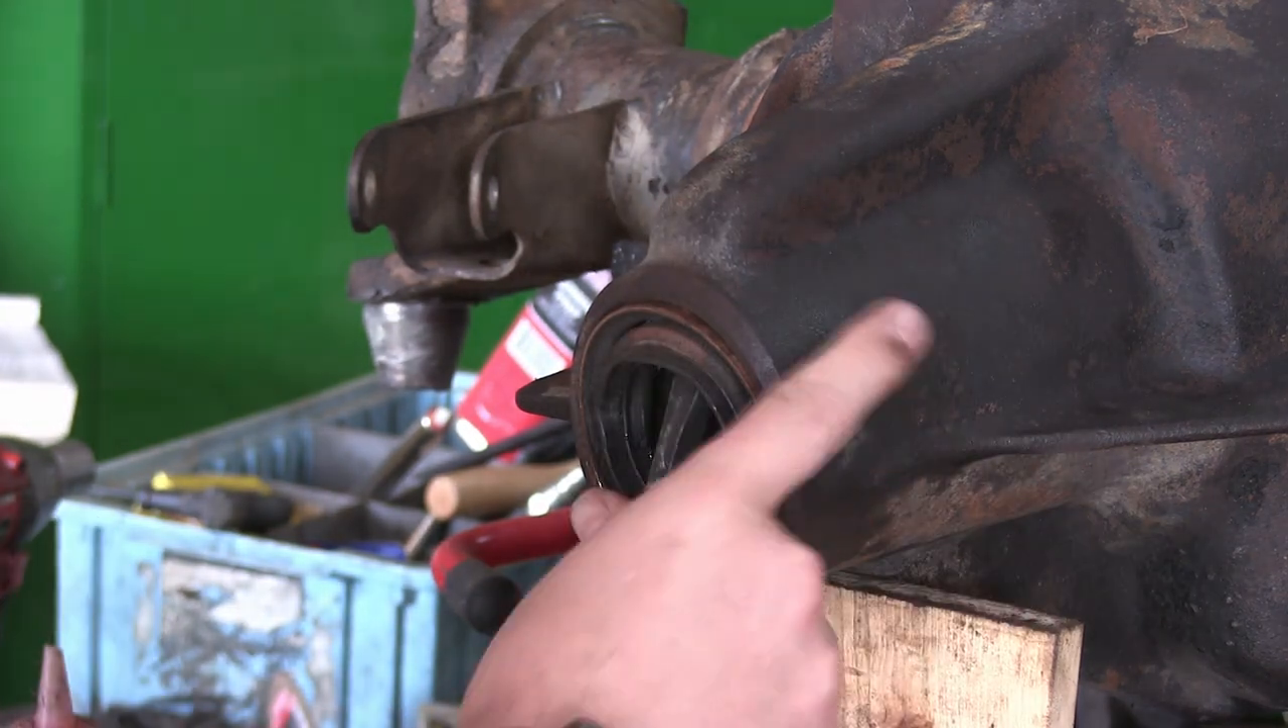We've got the carrier and the pinion out. We just need to get out this old seal so we can get out these bearings.